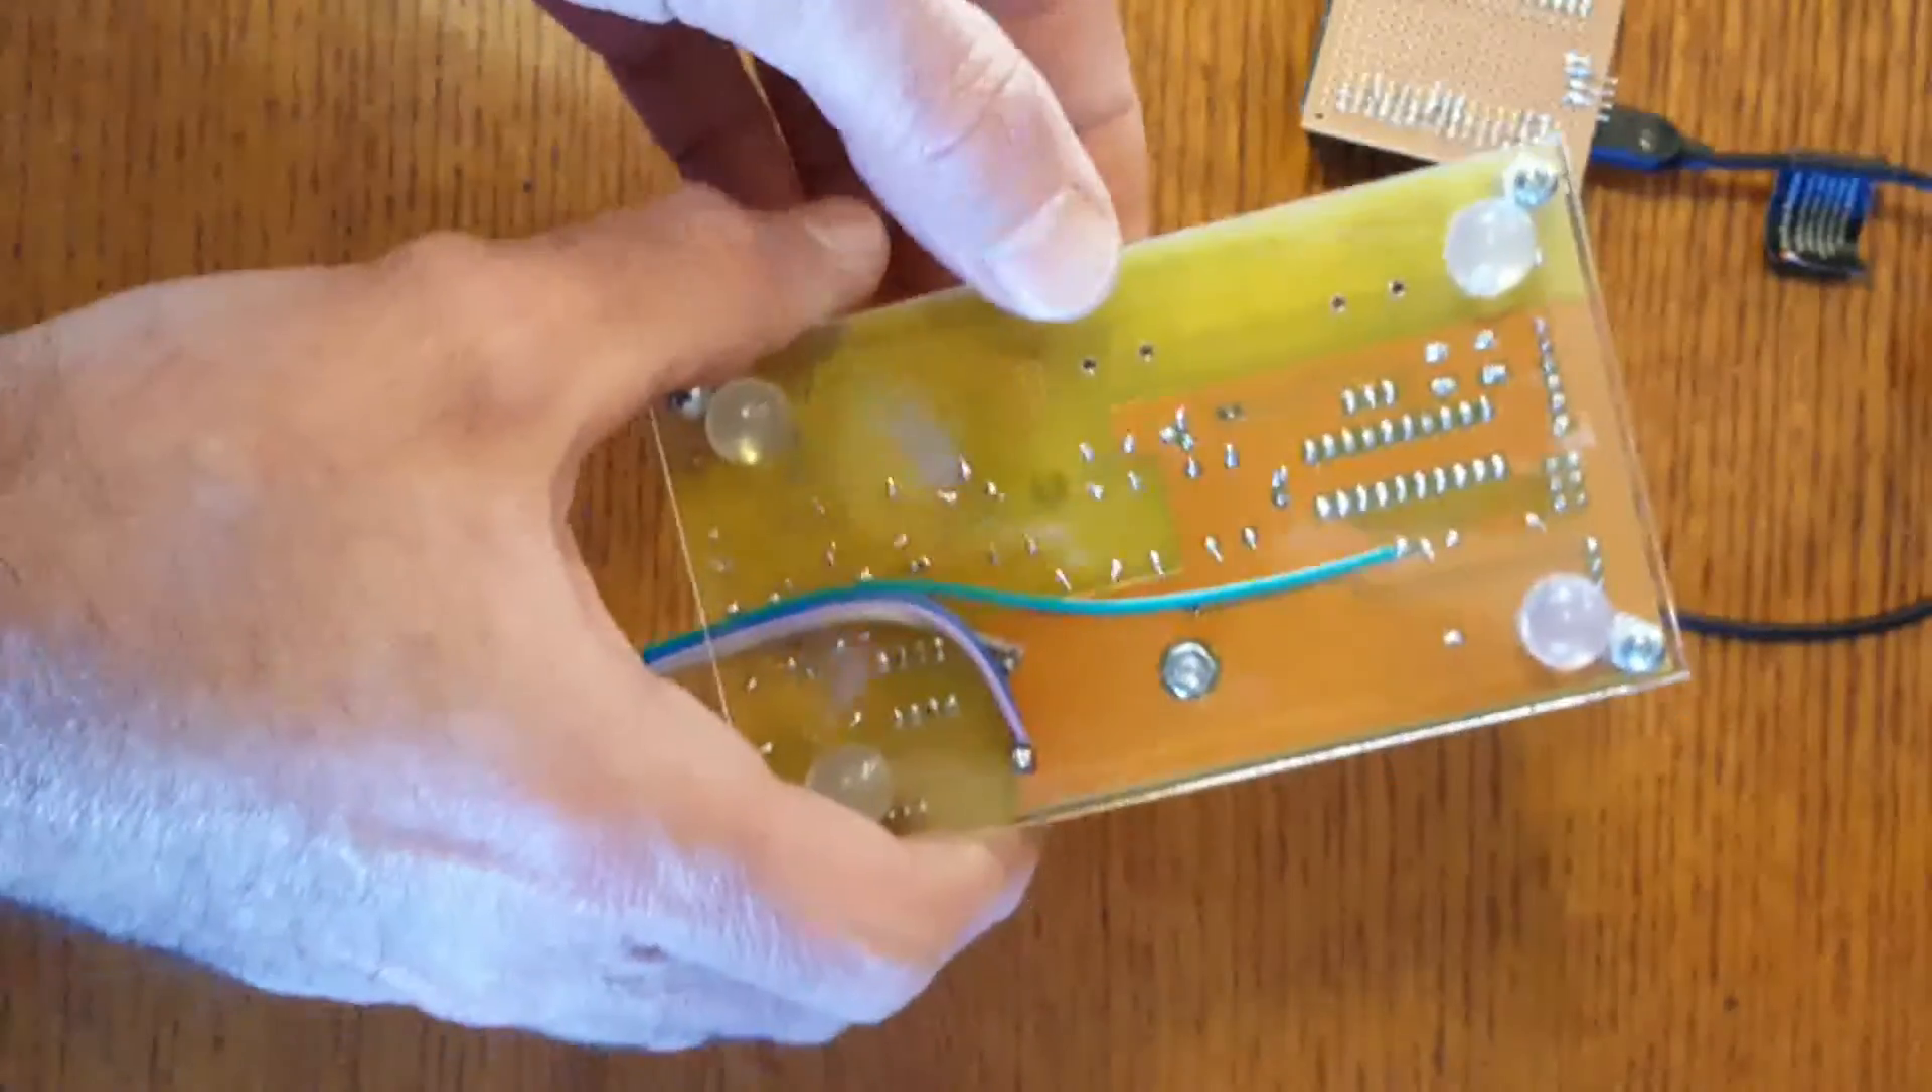All right so I've got the base plate back on screwed back on and you can kind of see the wiring through the clear plexiglass.